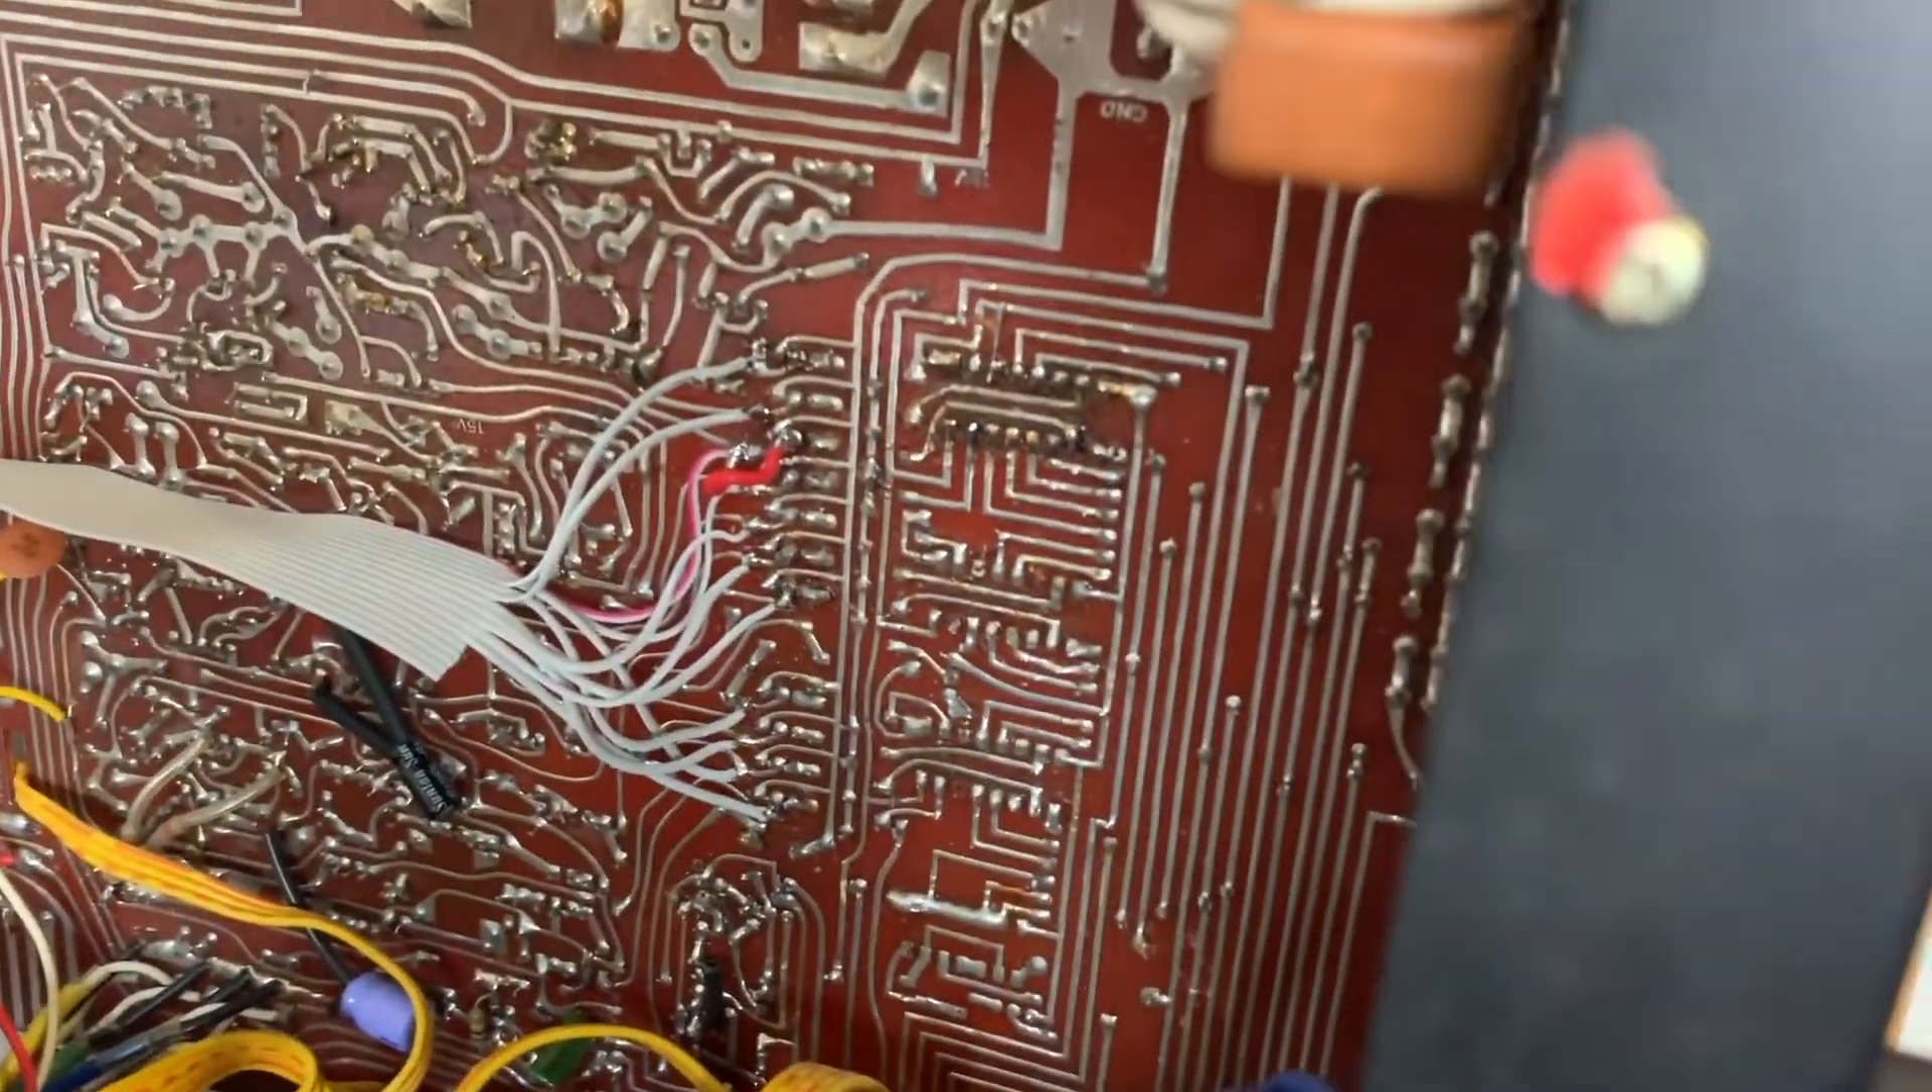So the ribbon cable is now on. So everything's back together.